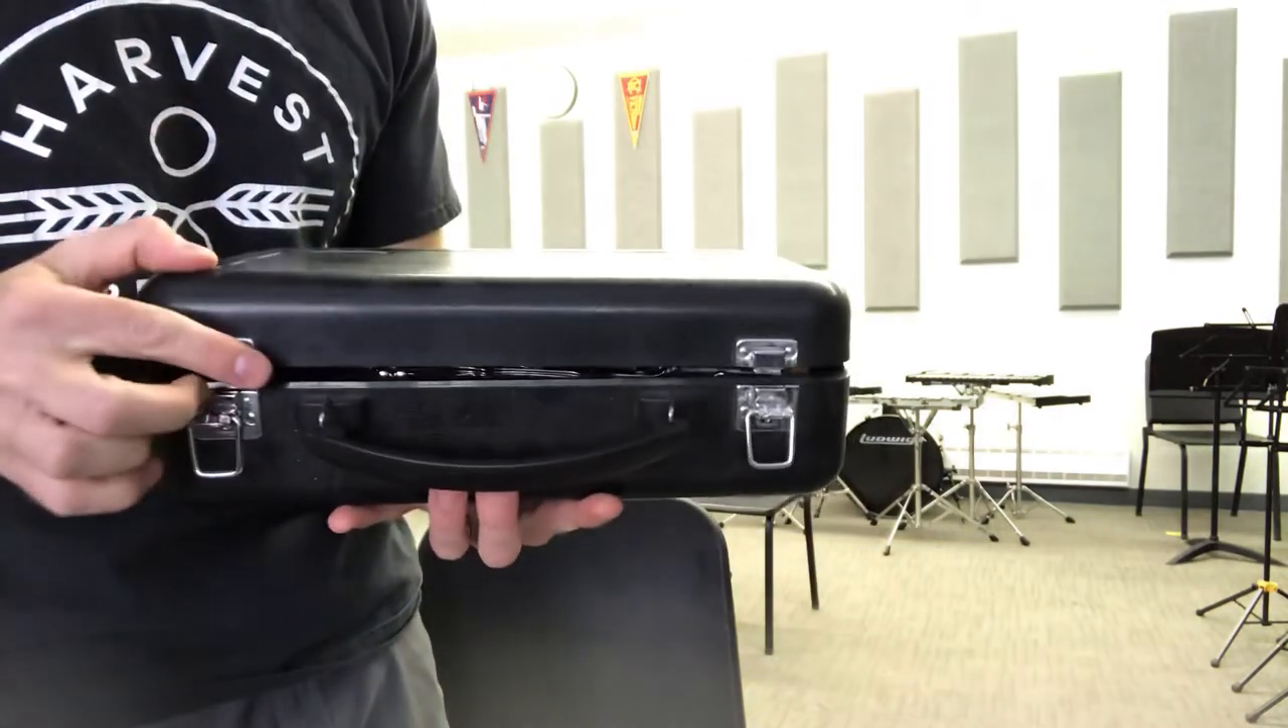Now you can see there's a bit of the gap and the case isn't closing tight.